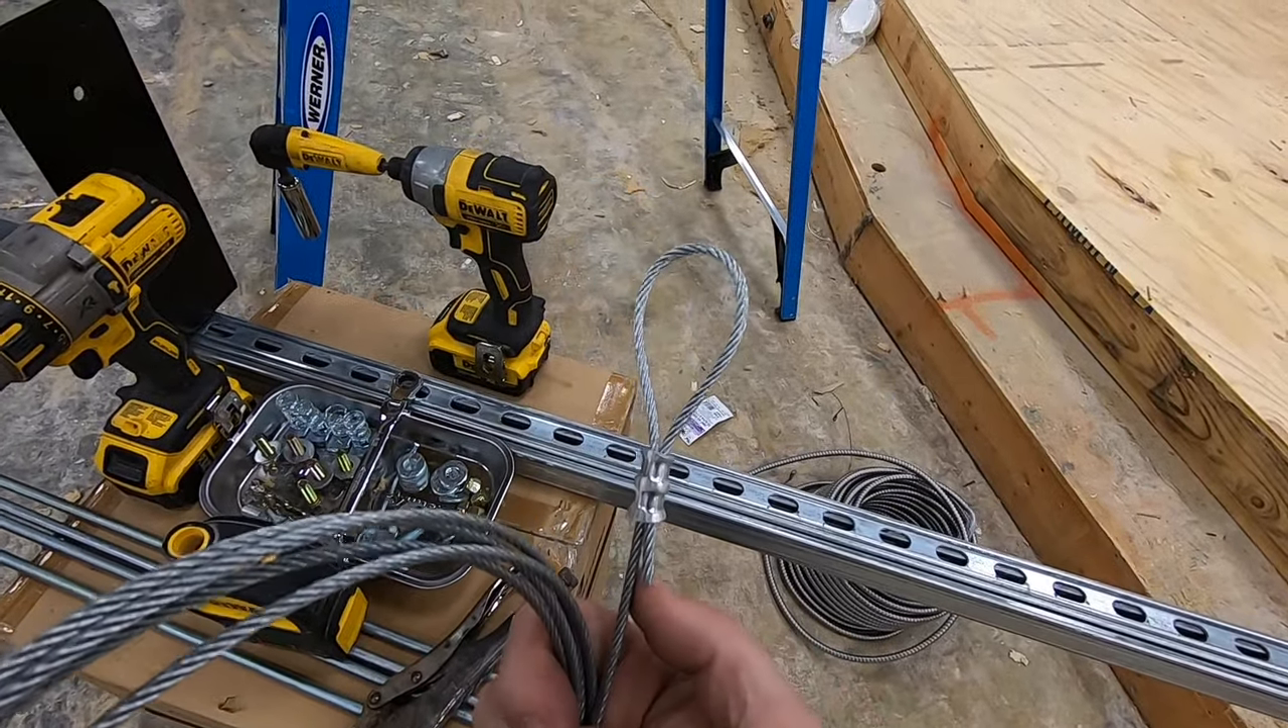I have the safety cable prepped there's the swedge clamp already on there.